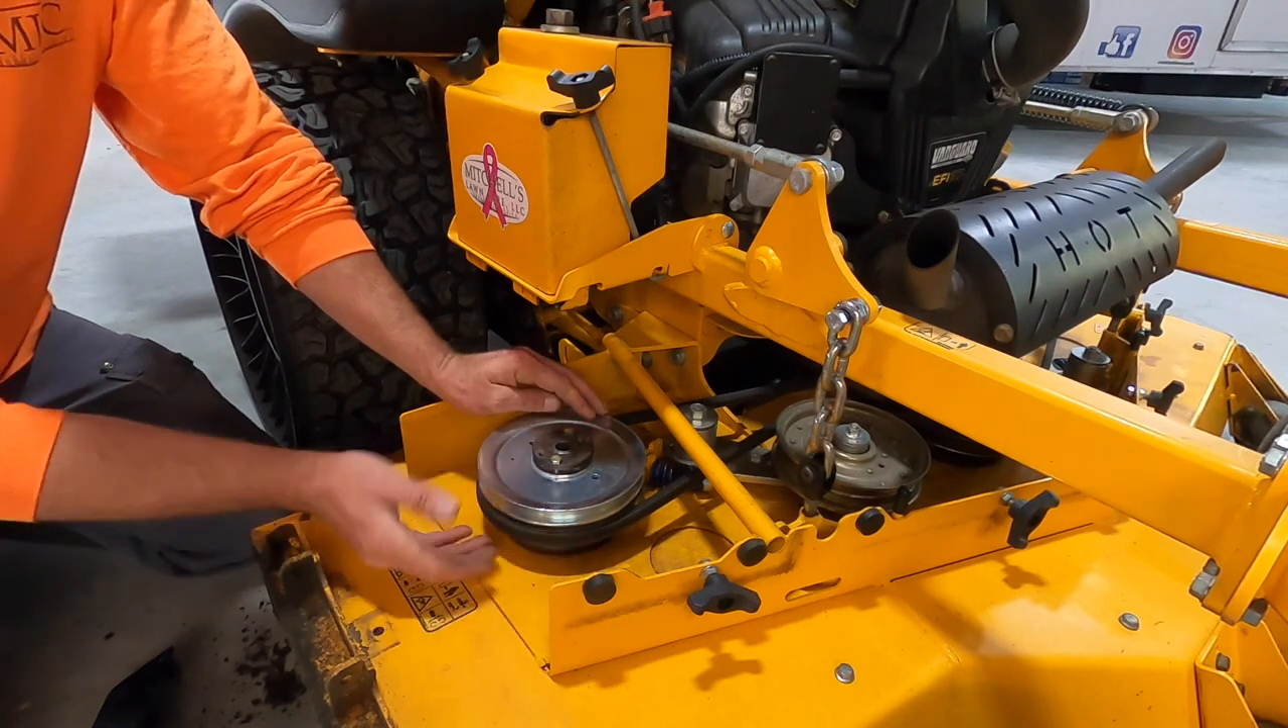So I got the double pulley installed. Finally, a little bit of a hiccup, but we got through it and it was a burr on the top of this spindle shaft right here.